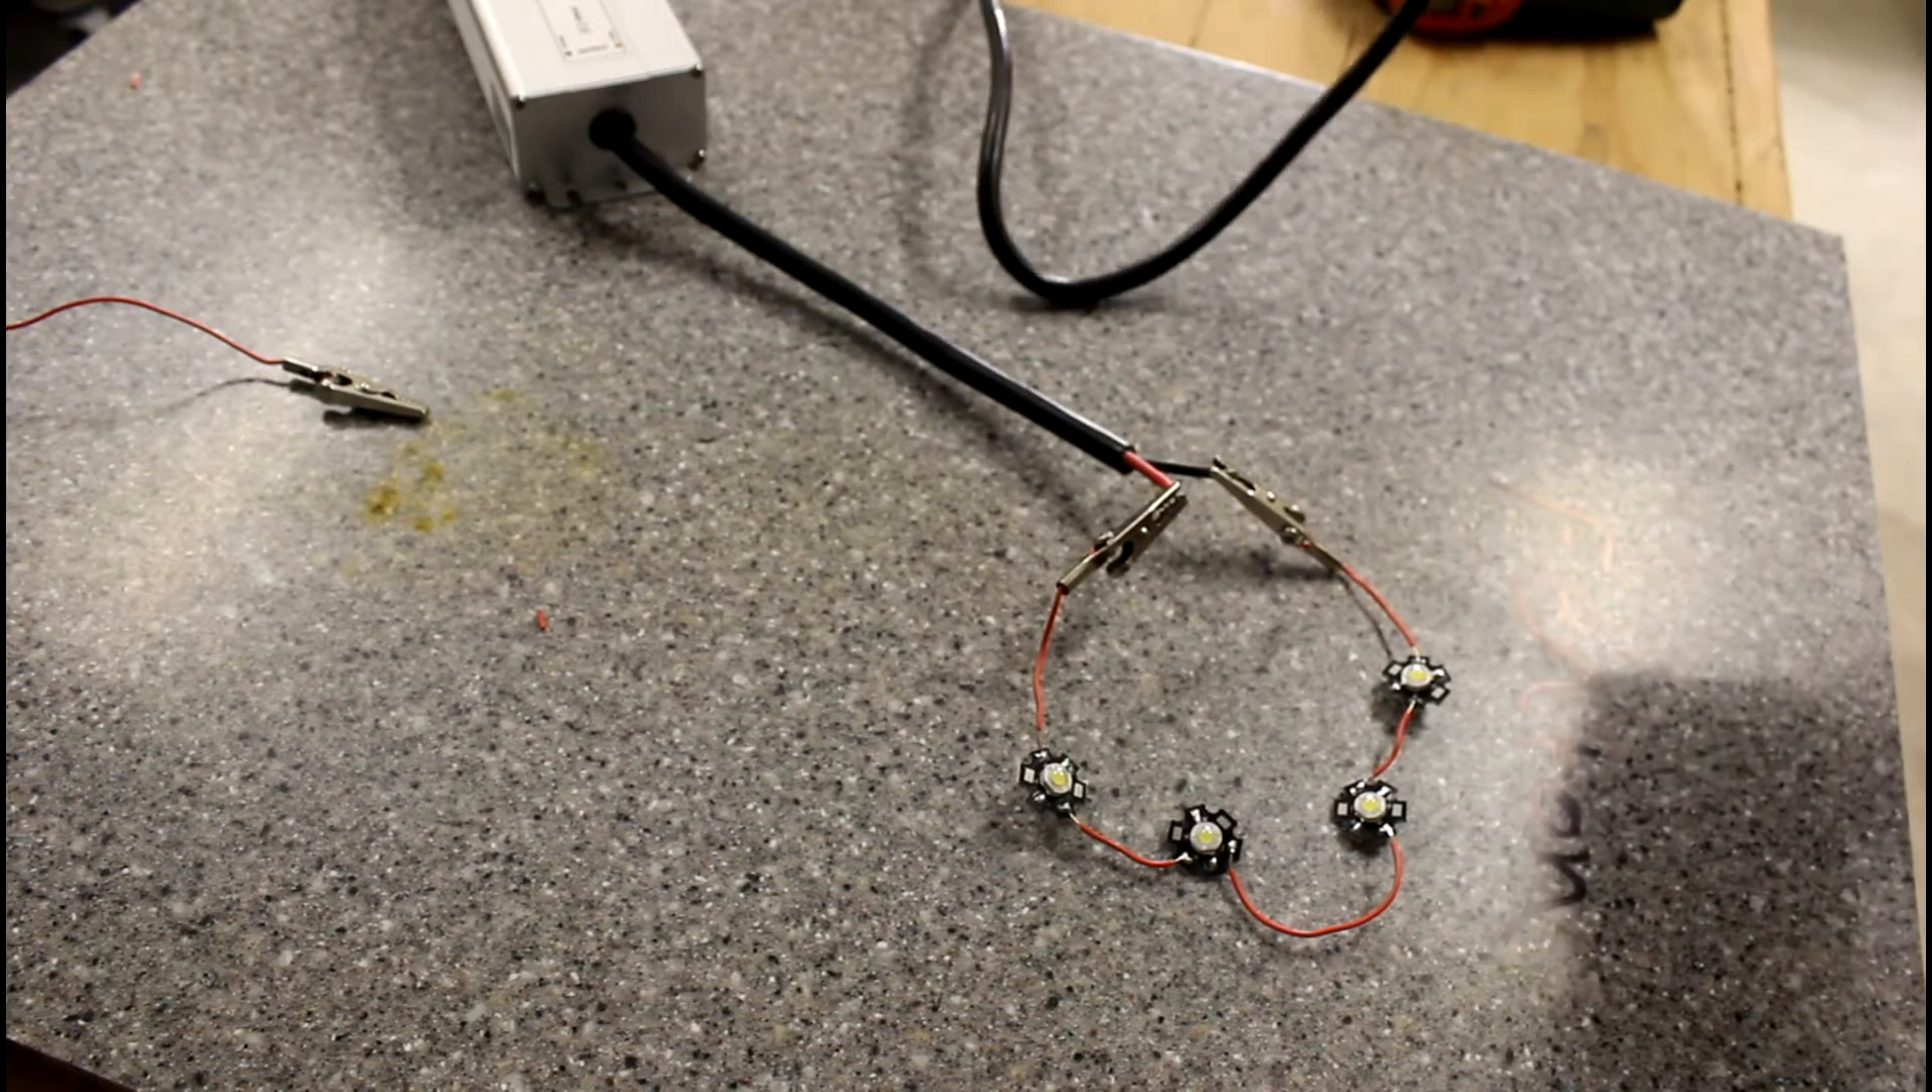So here are our four LEDs I soldered in, and we're going to just plug that in for you.